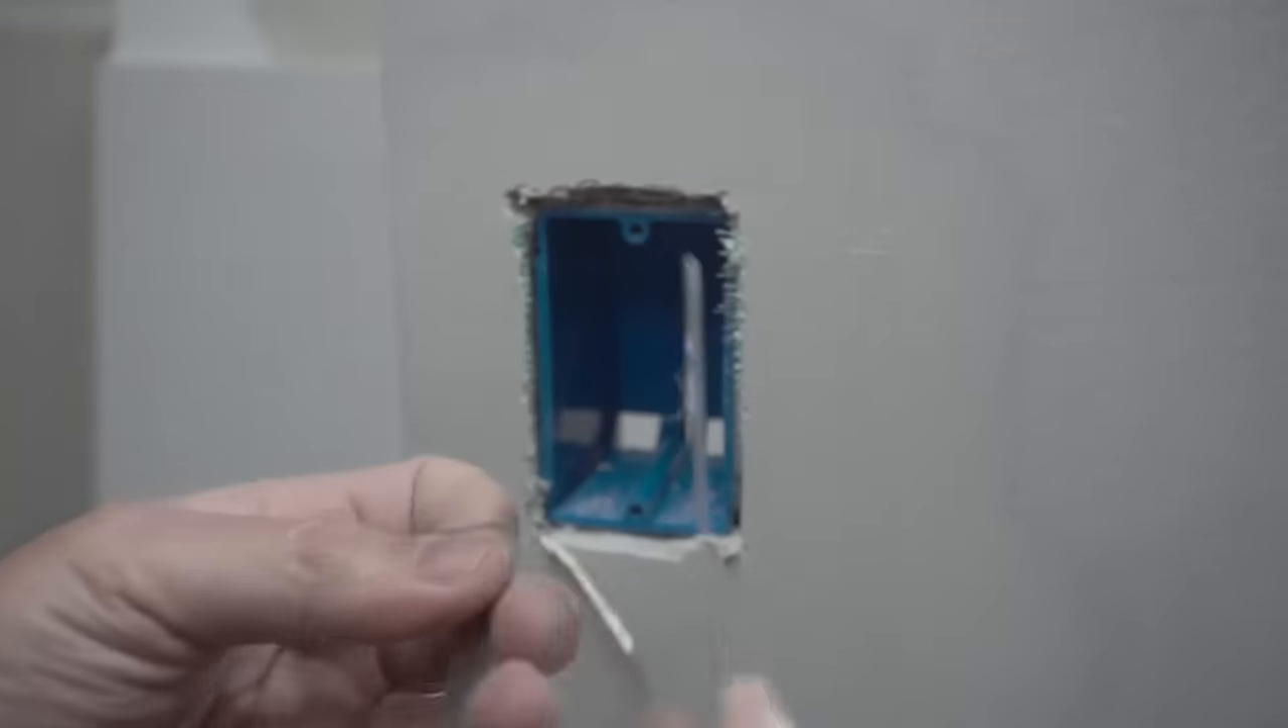Looking at here, you see how the J -Box is way deep, and you see that the drywall is proud of the J -Box itself.